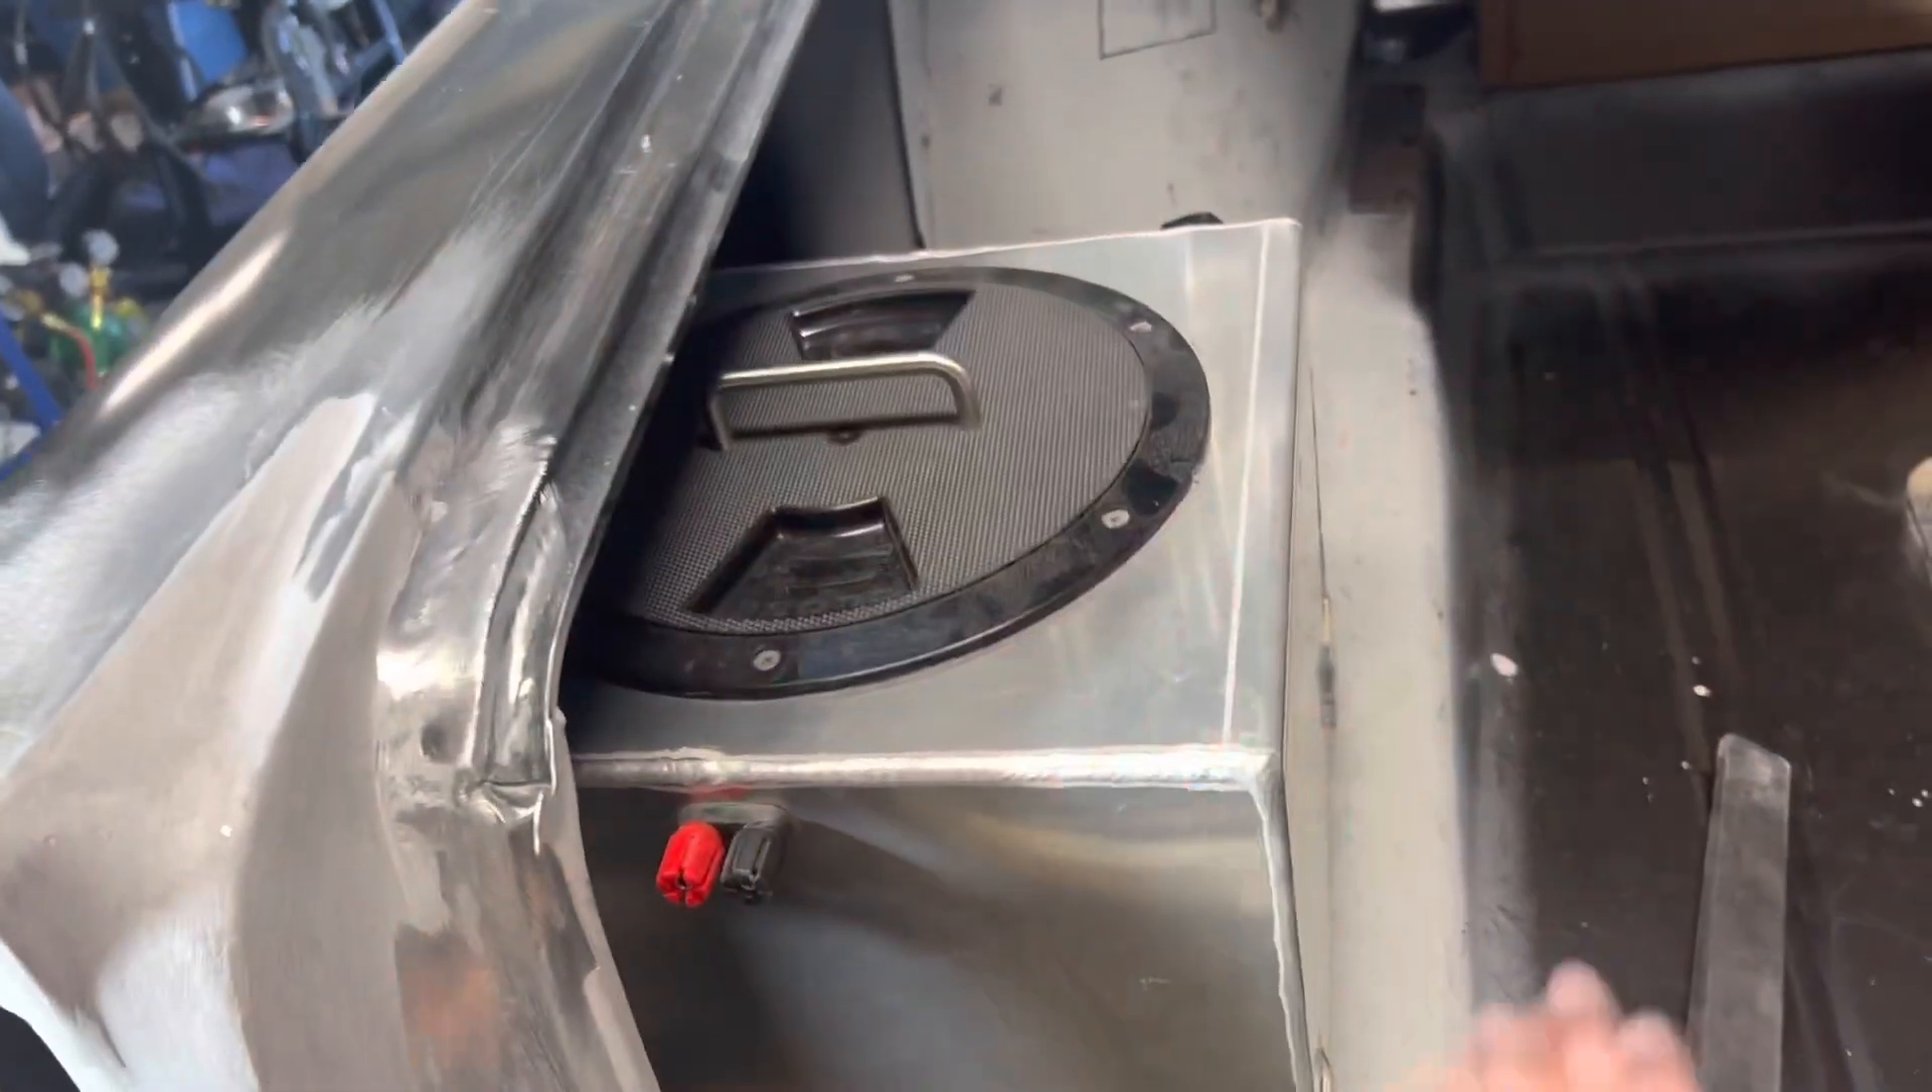I've got the ice water tank, which unfortunately I was not able to tuck all the way behind there, so it's just going to have to stick out.